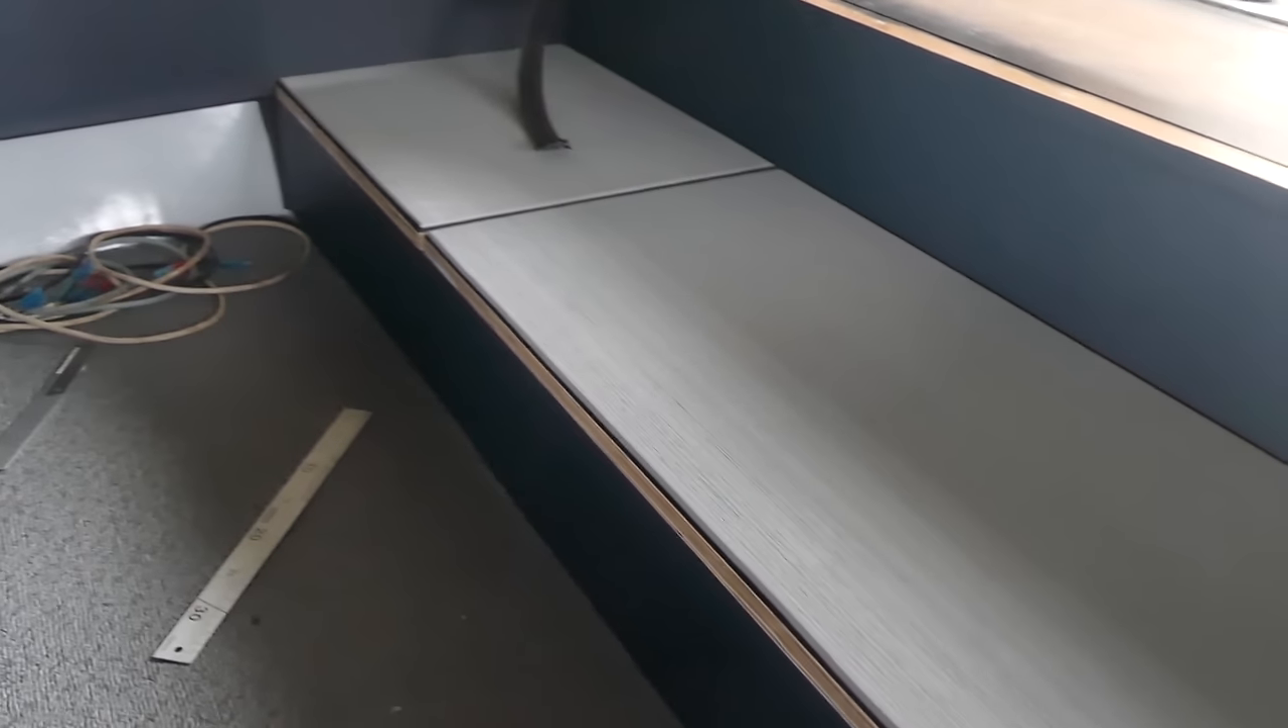Bon voilà les deux premiers panneaux en place c'est super propre.